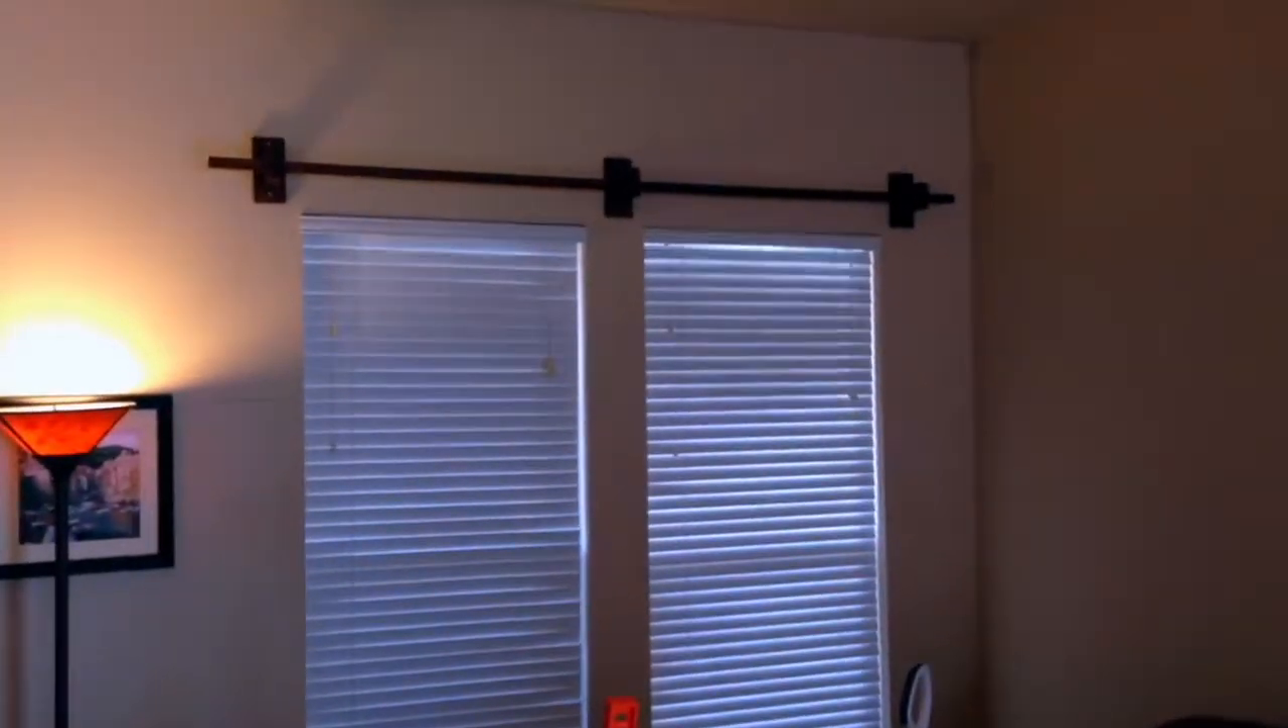We don't have the hangers the curtains hung yet.